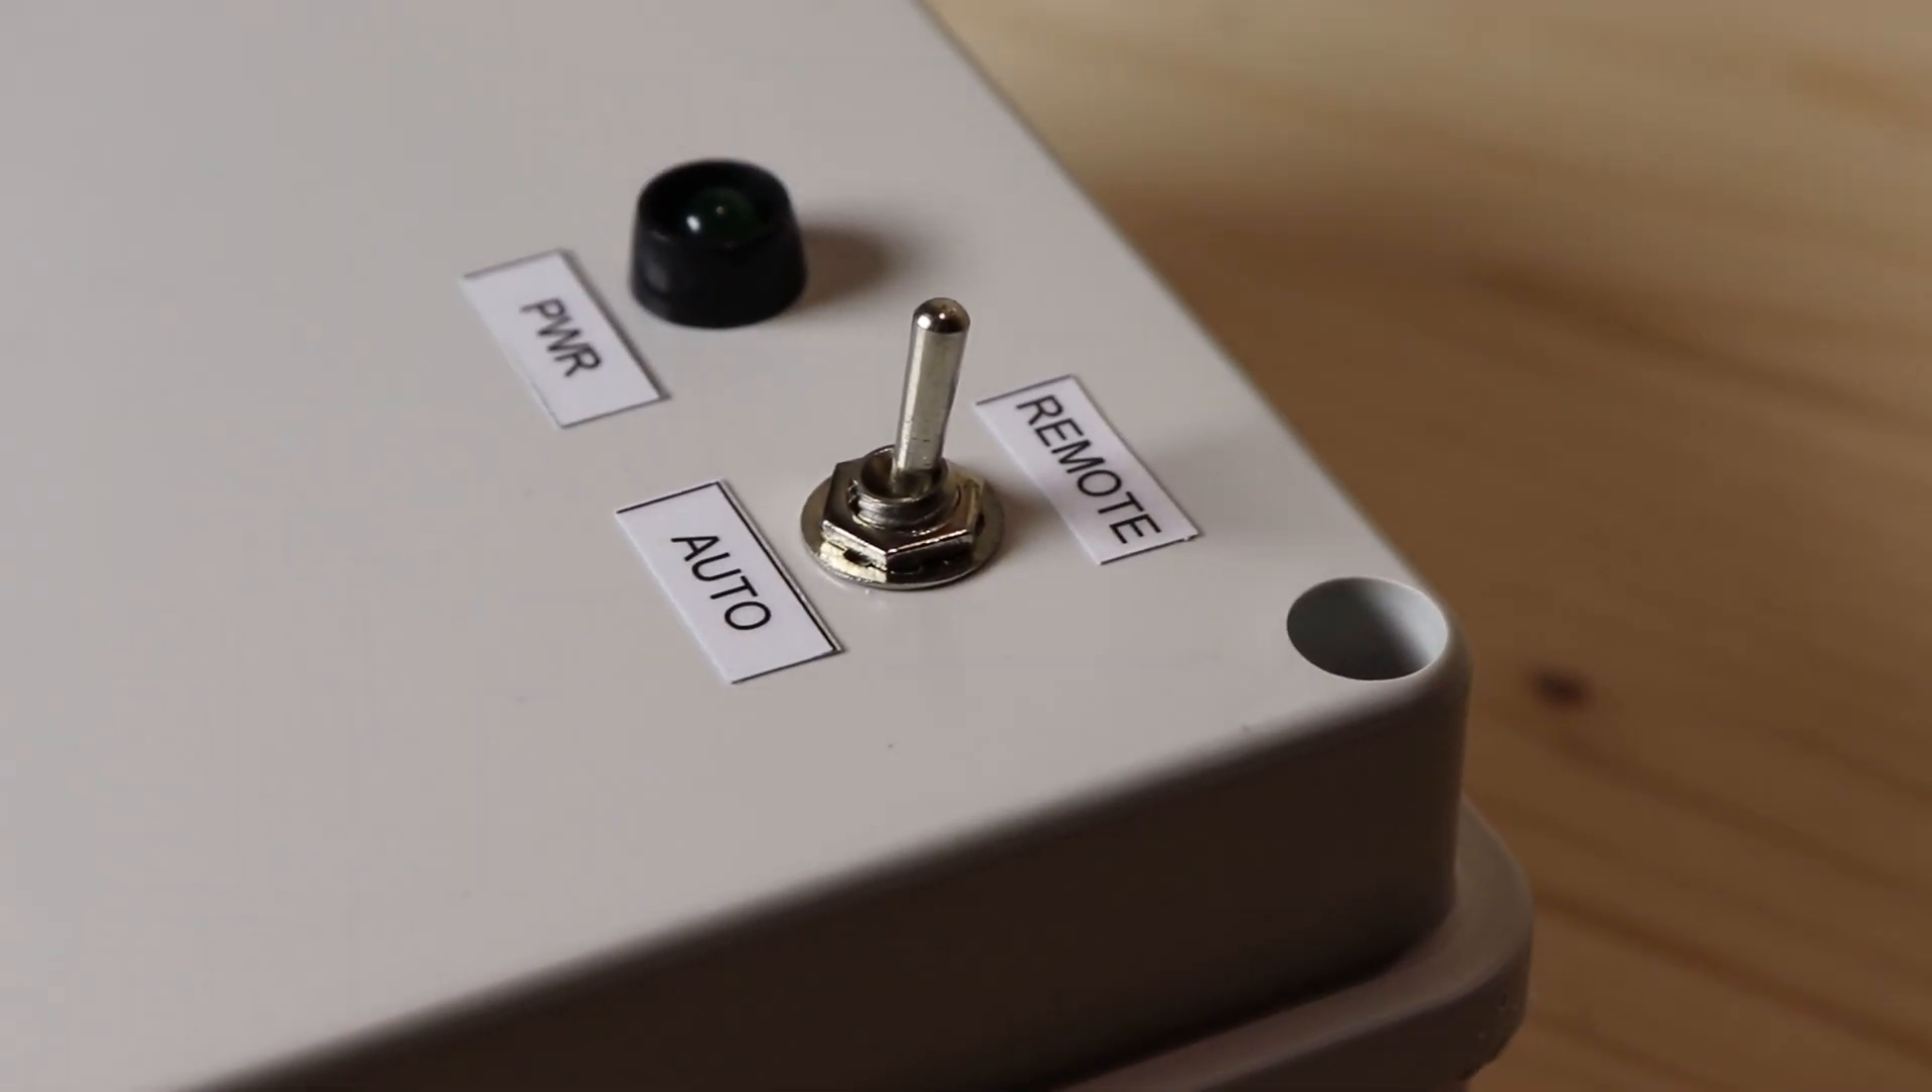Sul coperchio della scatola ho montato un interruttore a levetta e un LED.